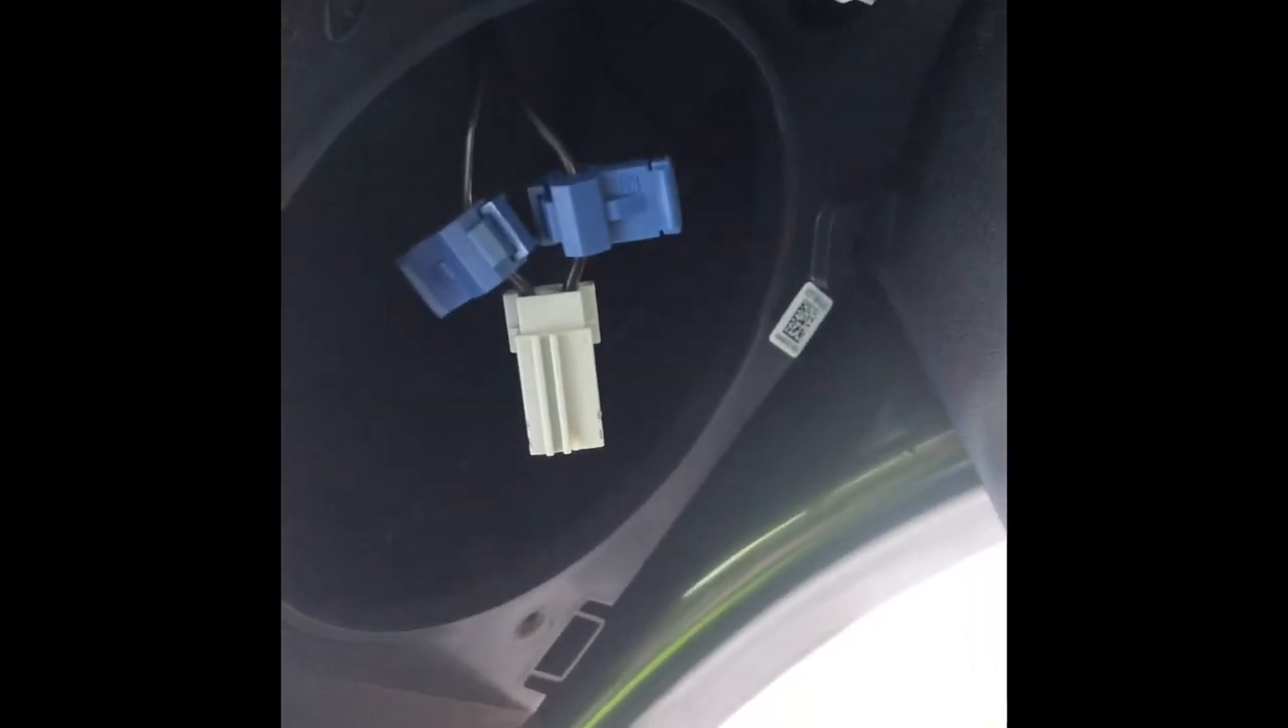All right so I got the T clips on.